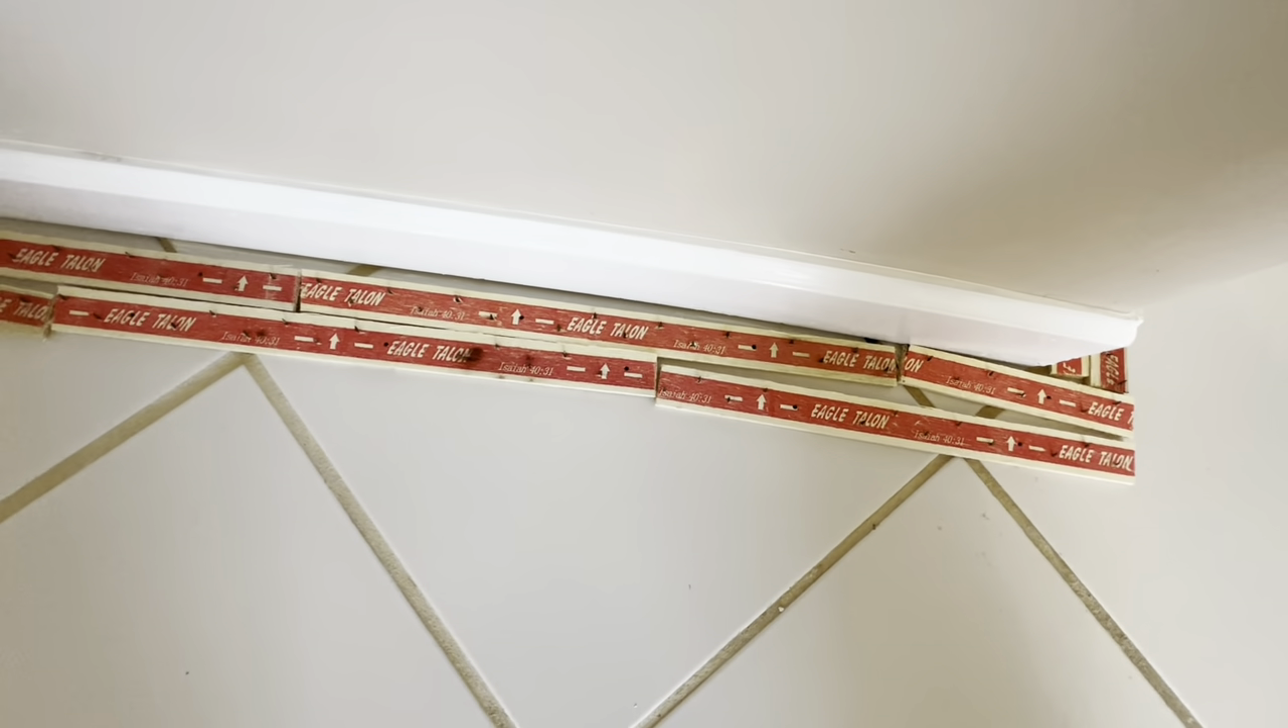So I put two rows of conventional strip down here.